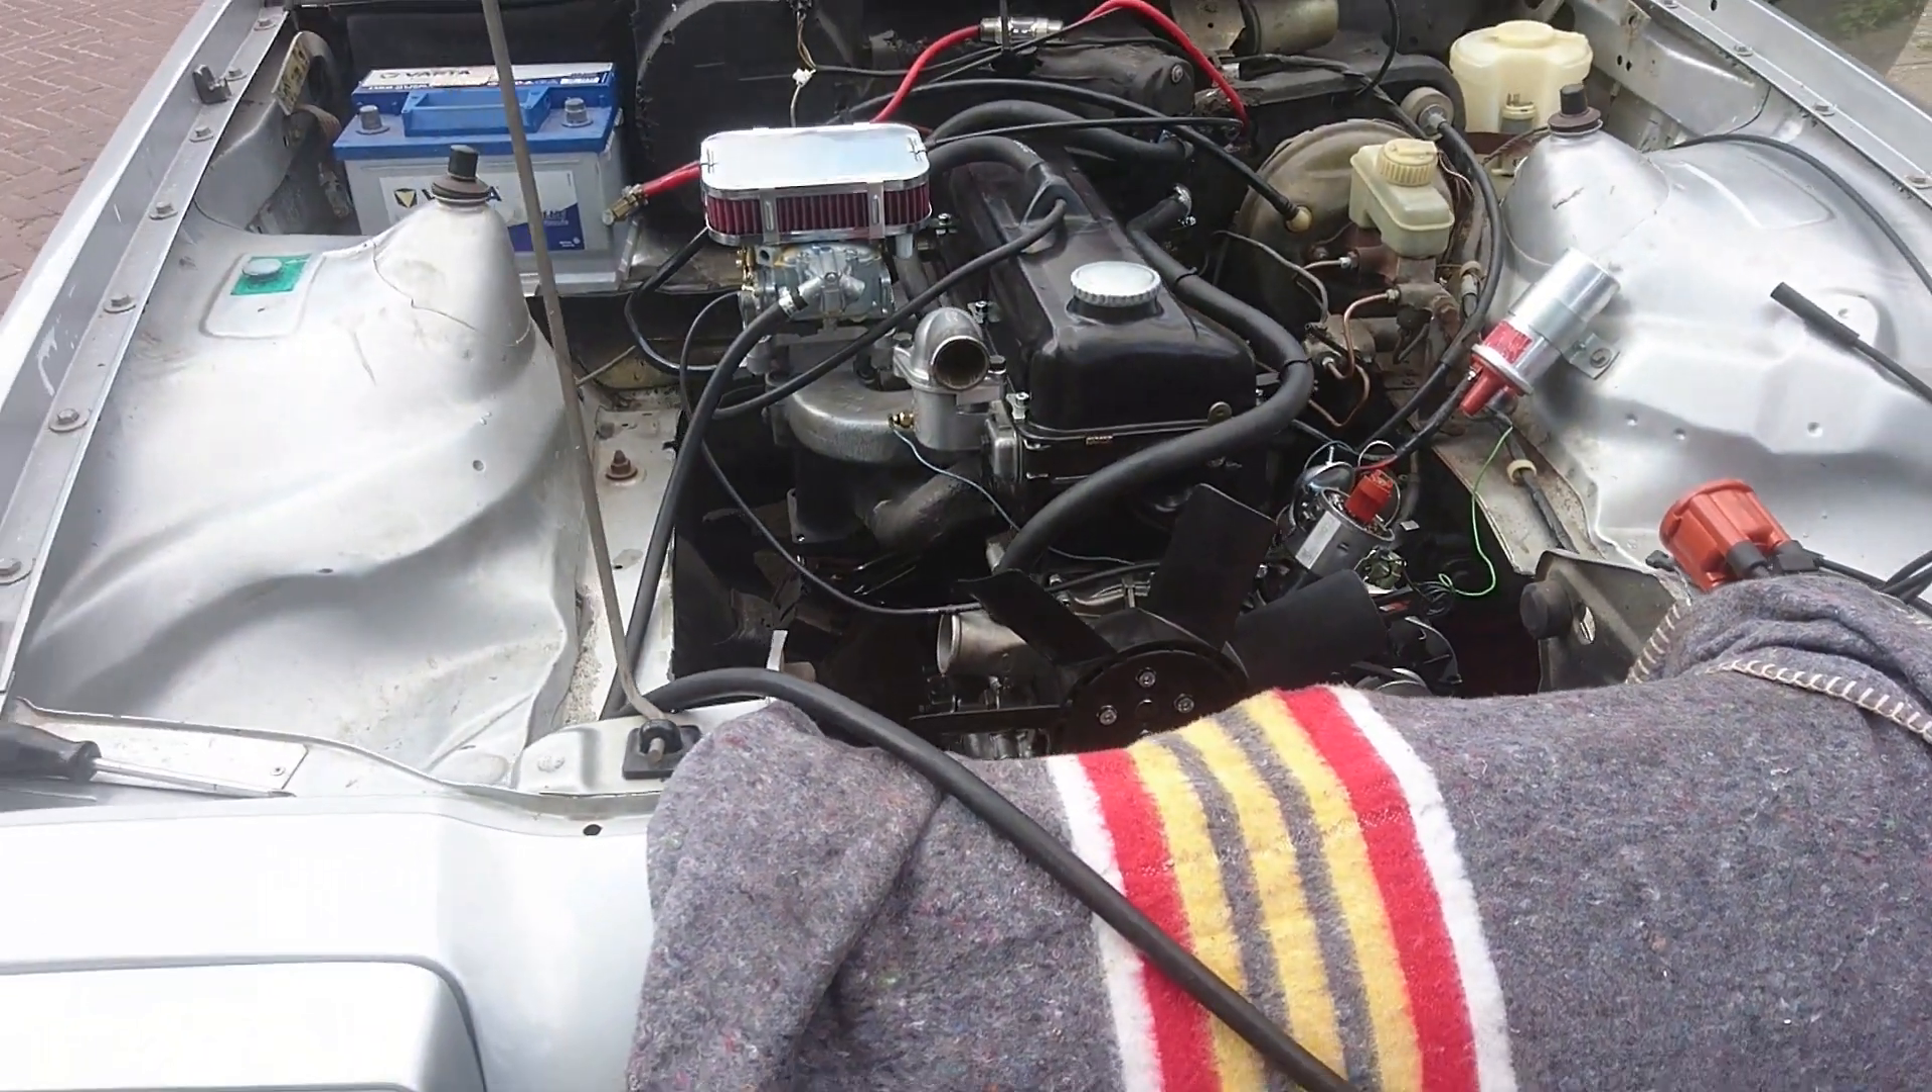Nieuwe motor zit er alweer in.